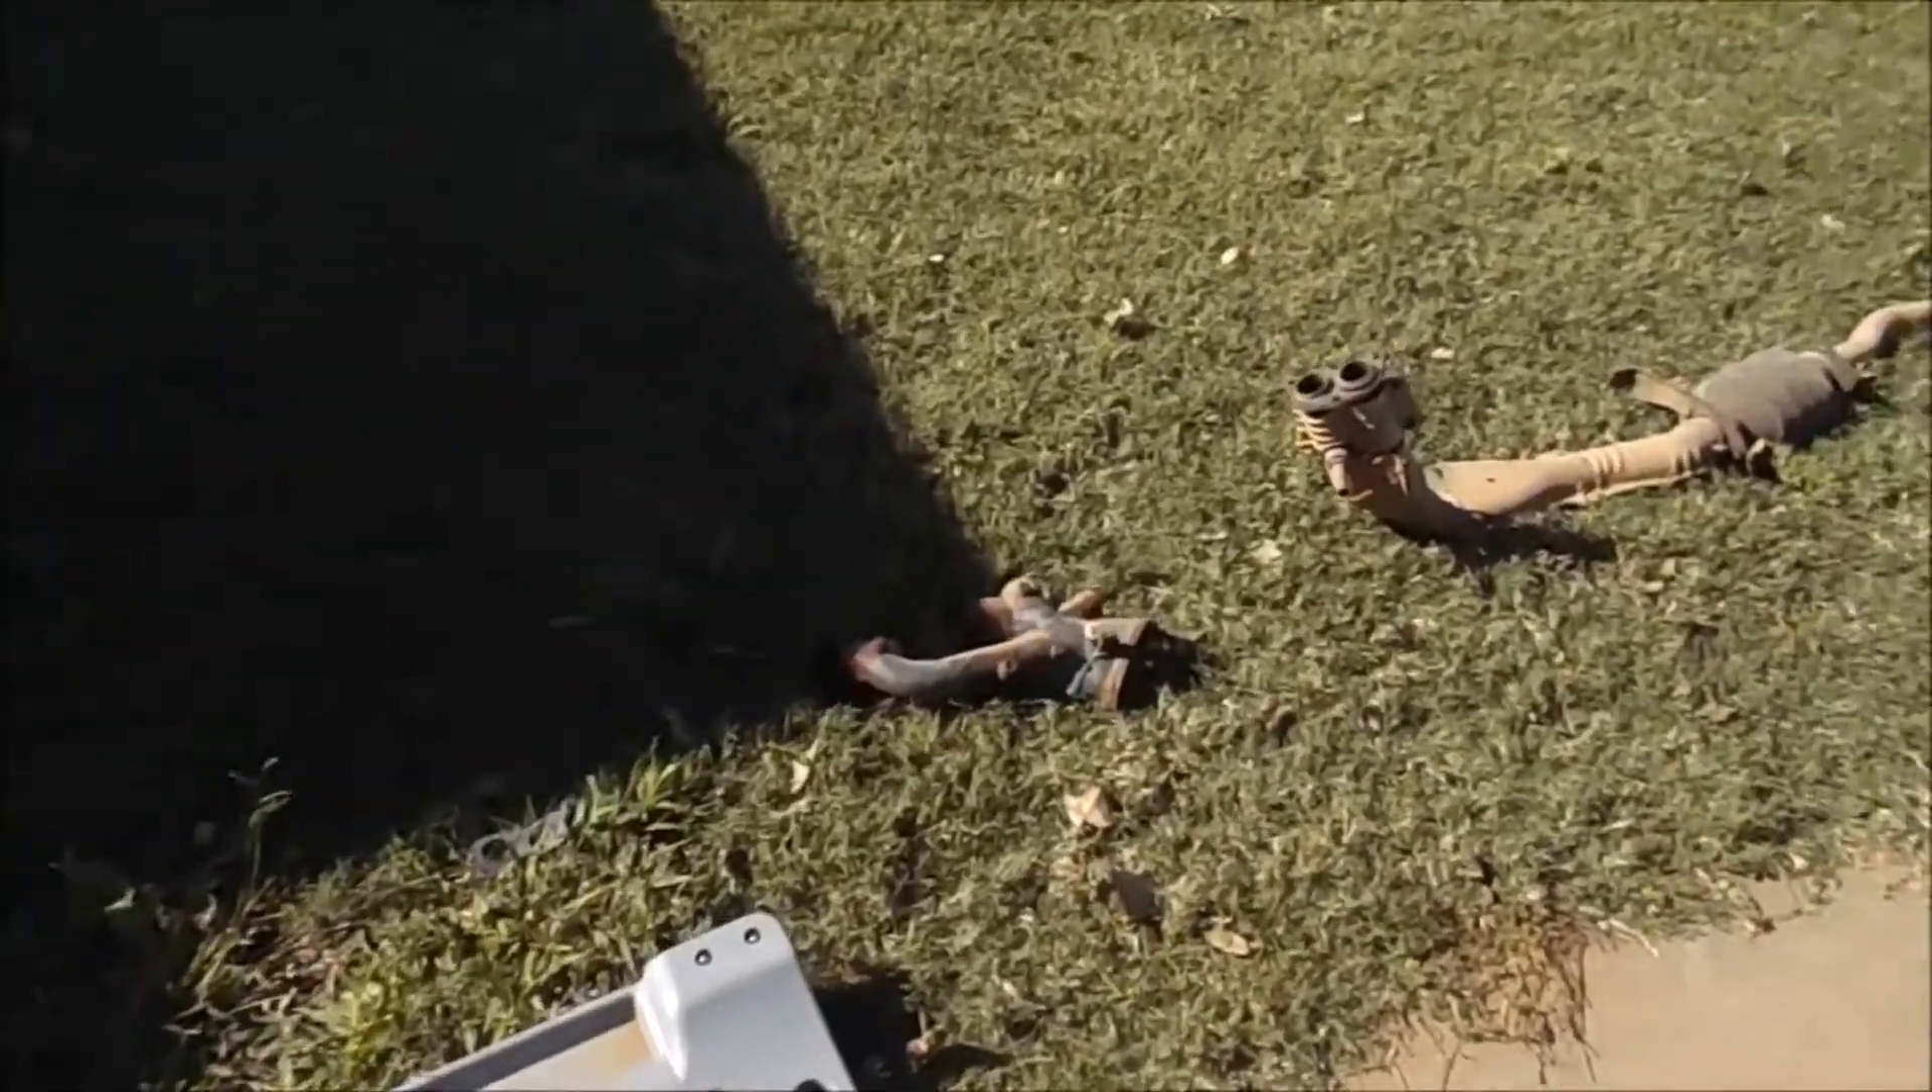Alright So the exhaust Full exhaust is off.